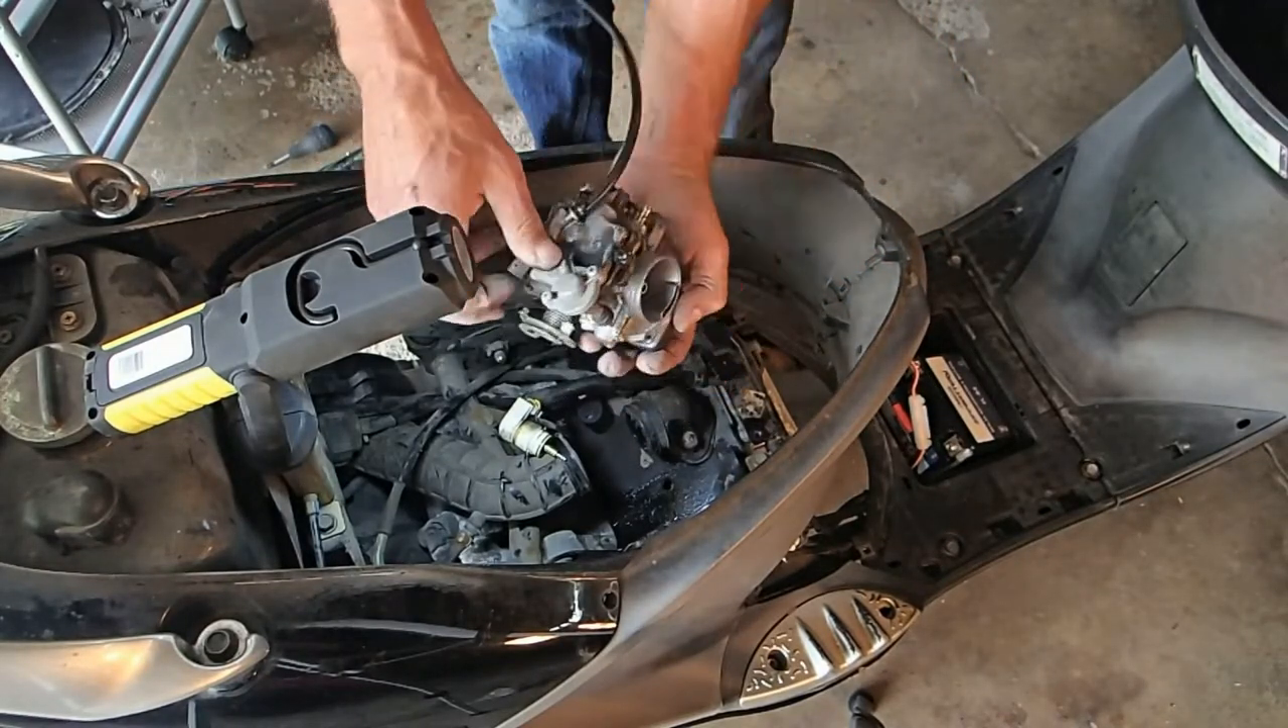Alright, there it is. We got the carb off.